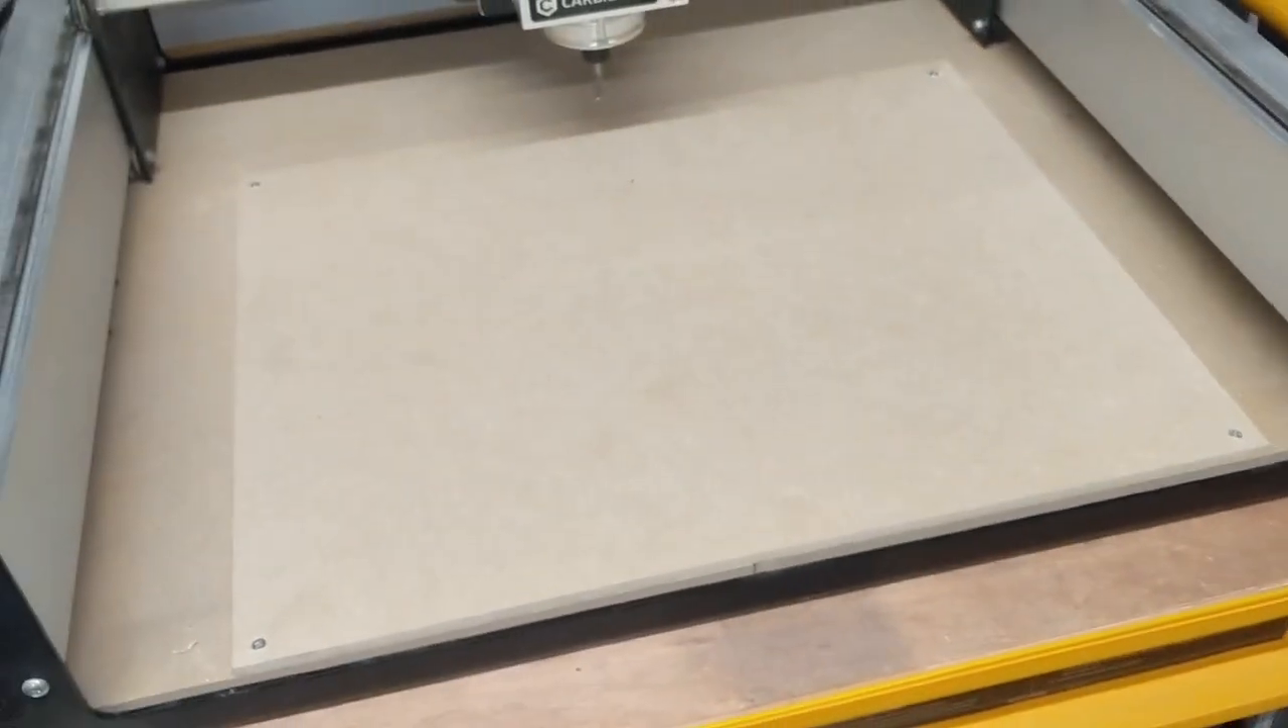What I've done is cut myself a bit of MDF that fits the work space.